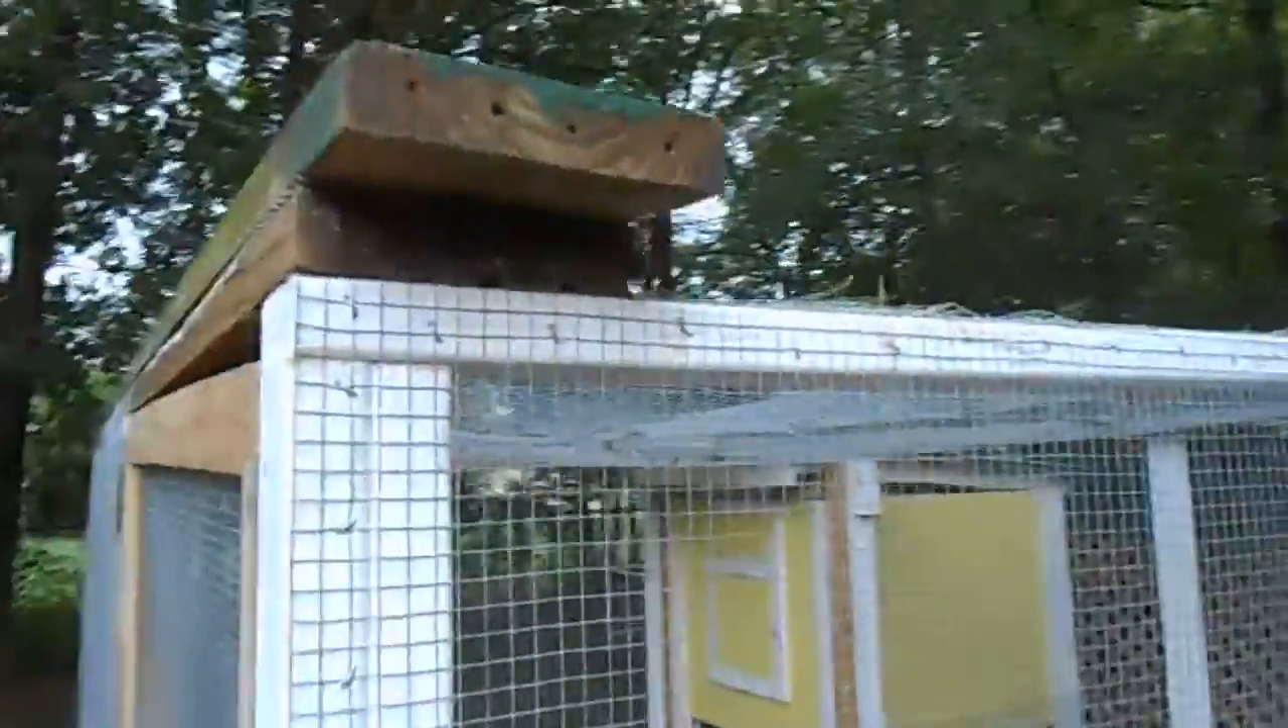Now we added a header up here.